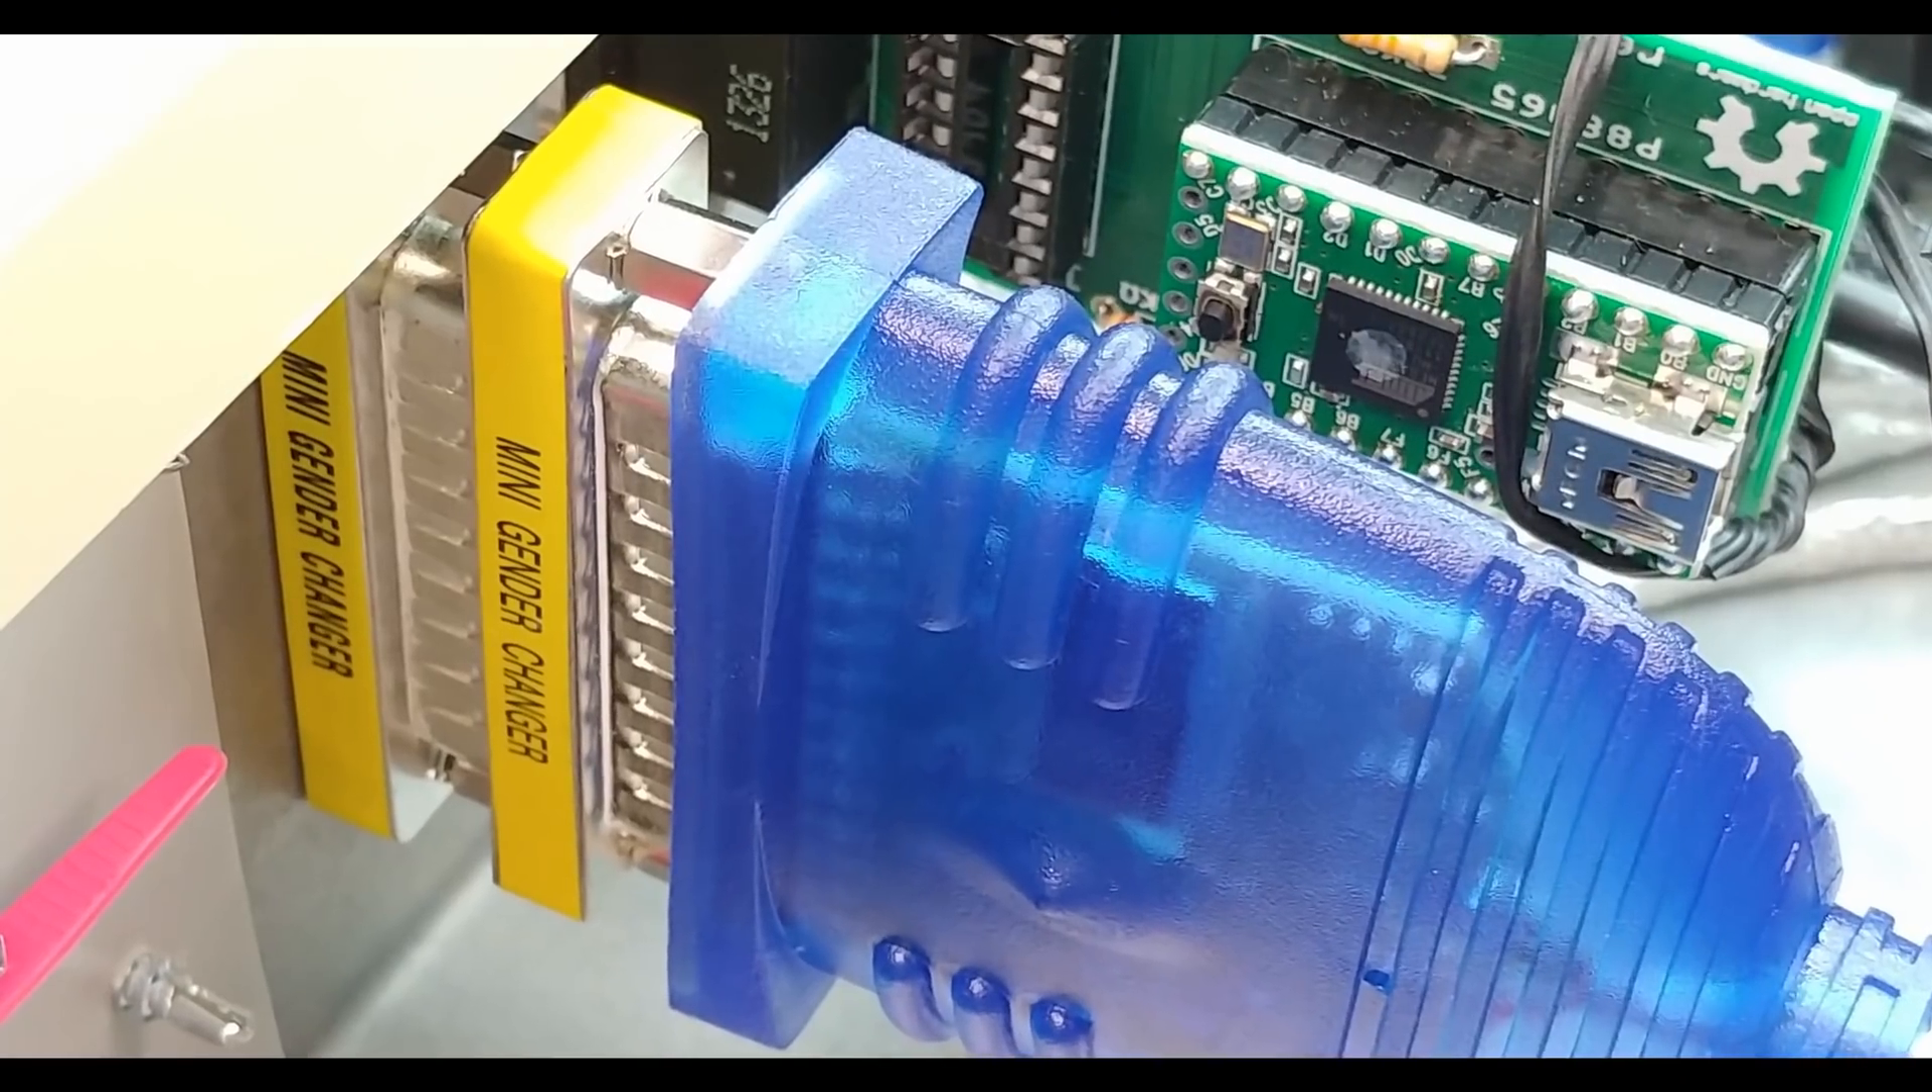Finally the gender changer conga line is in place and it looks pretty good.